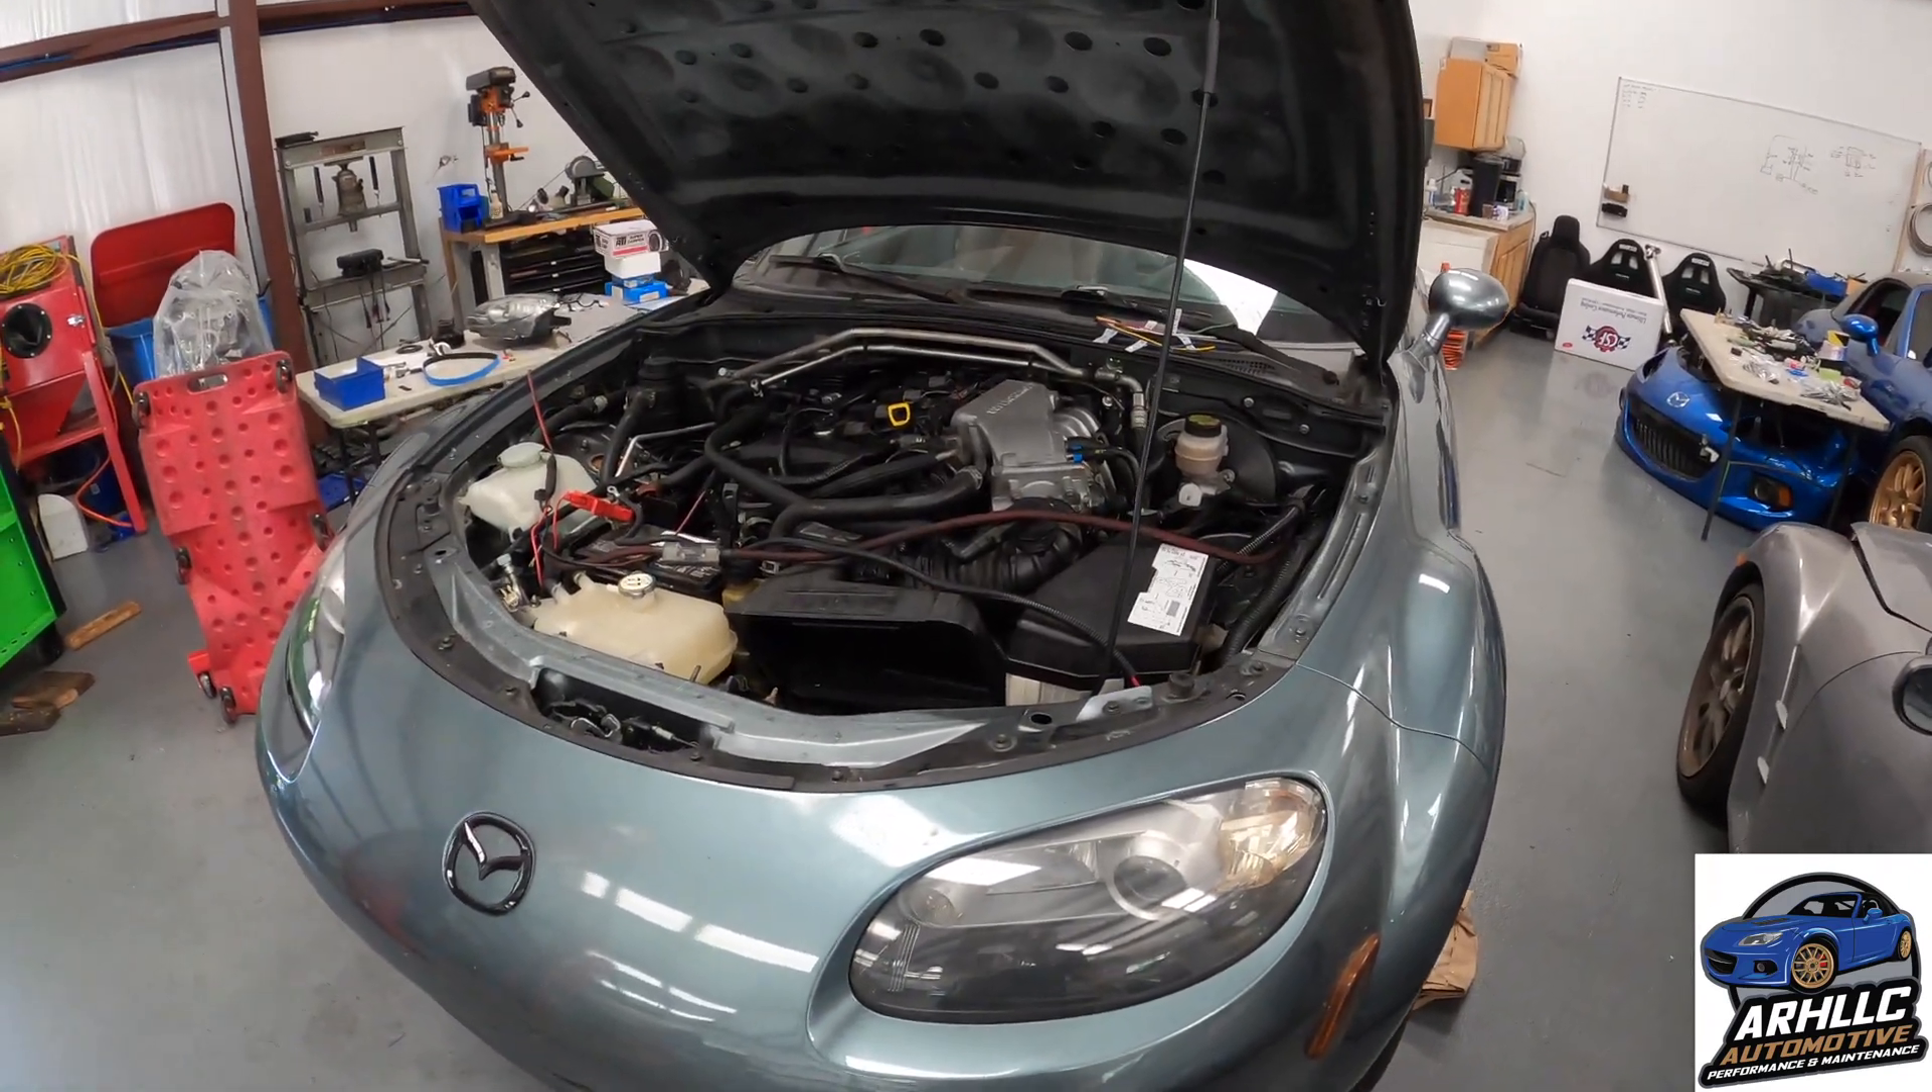But the front end's back on, because now we have all the lights working and everything.